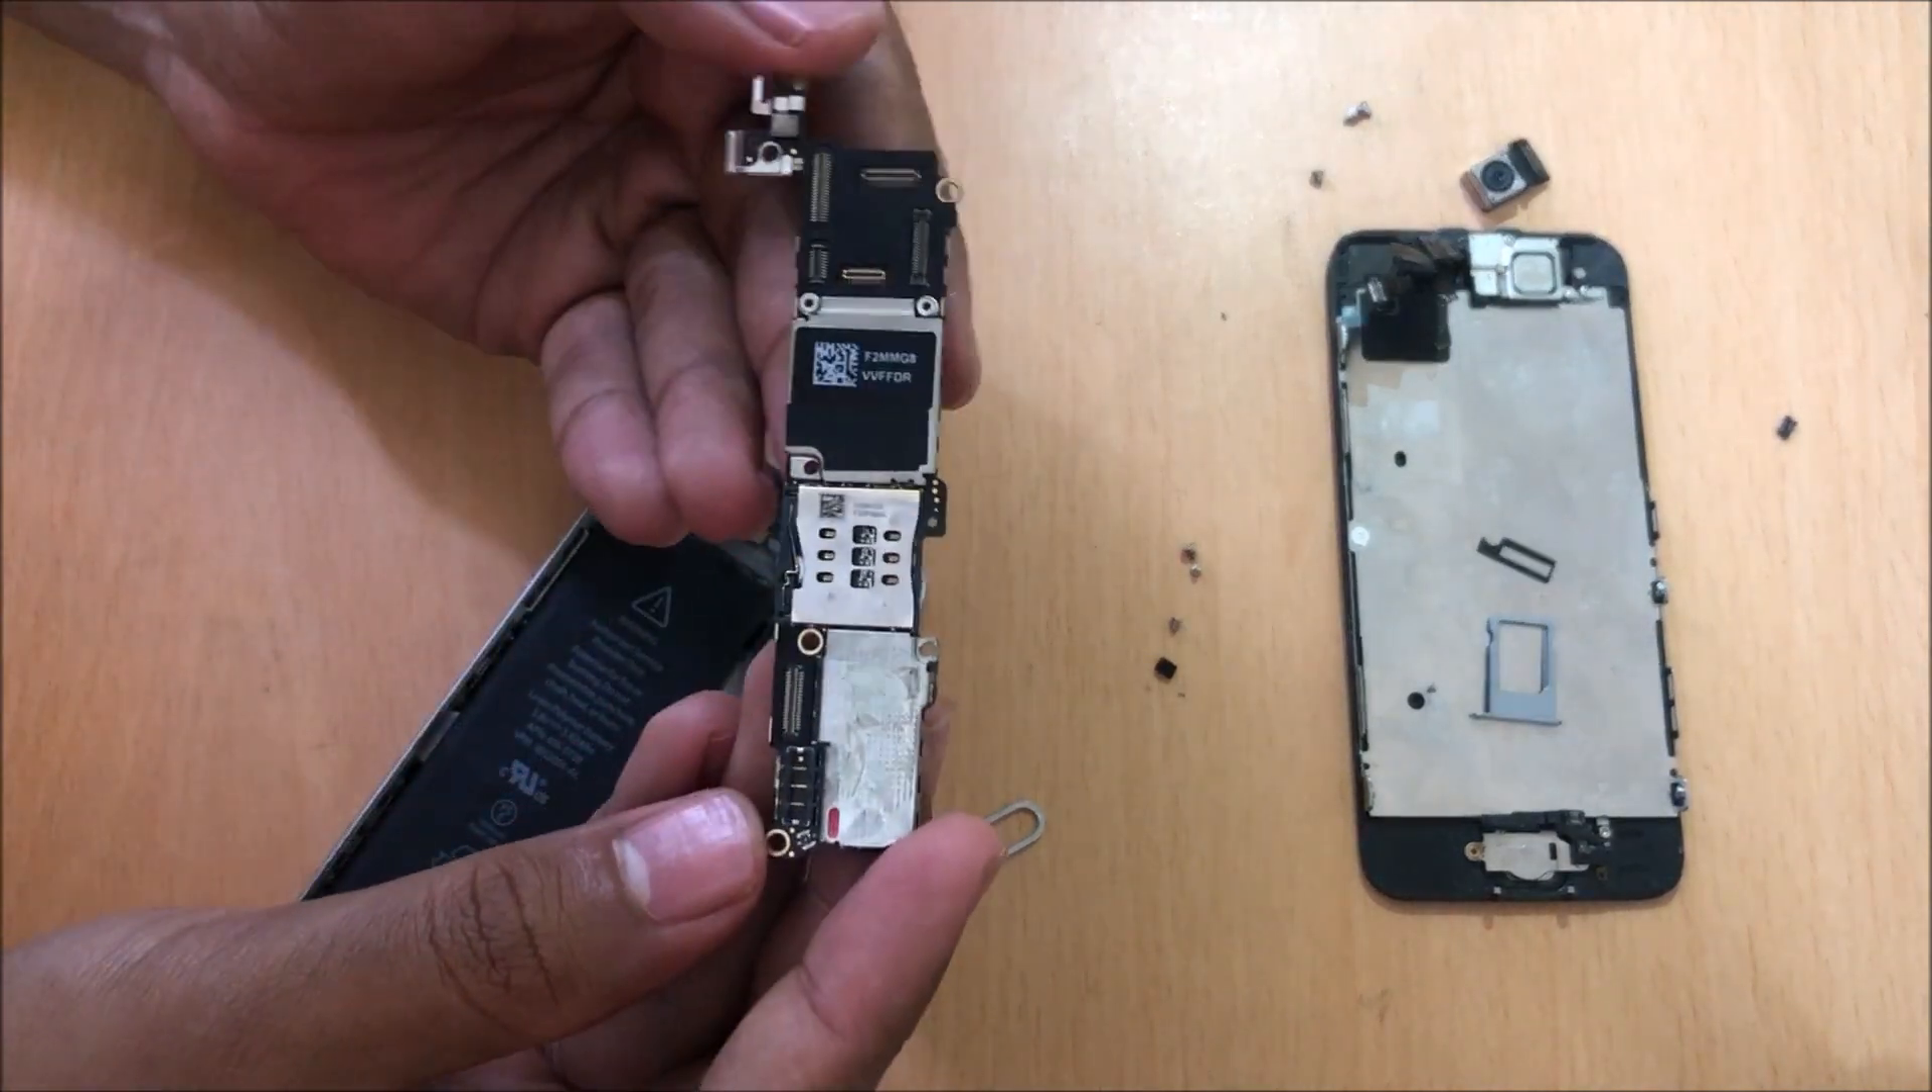So once this is done the logic board is now removed completely.